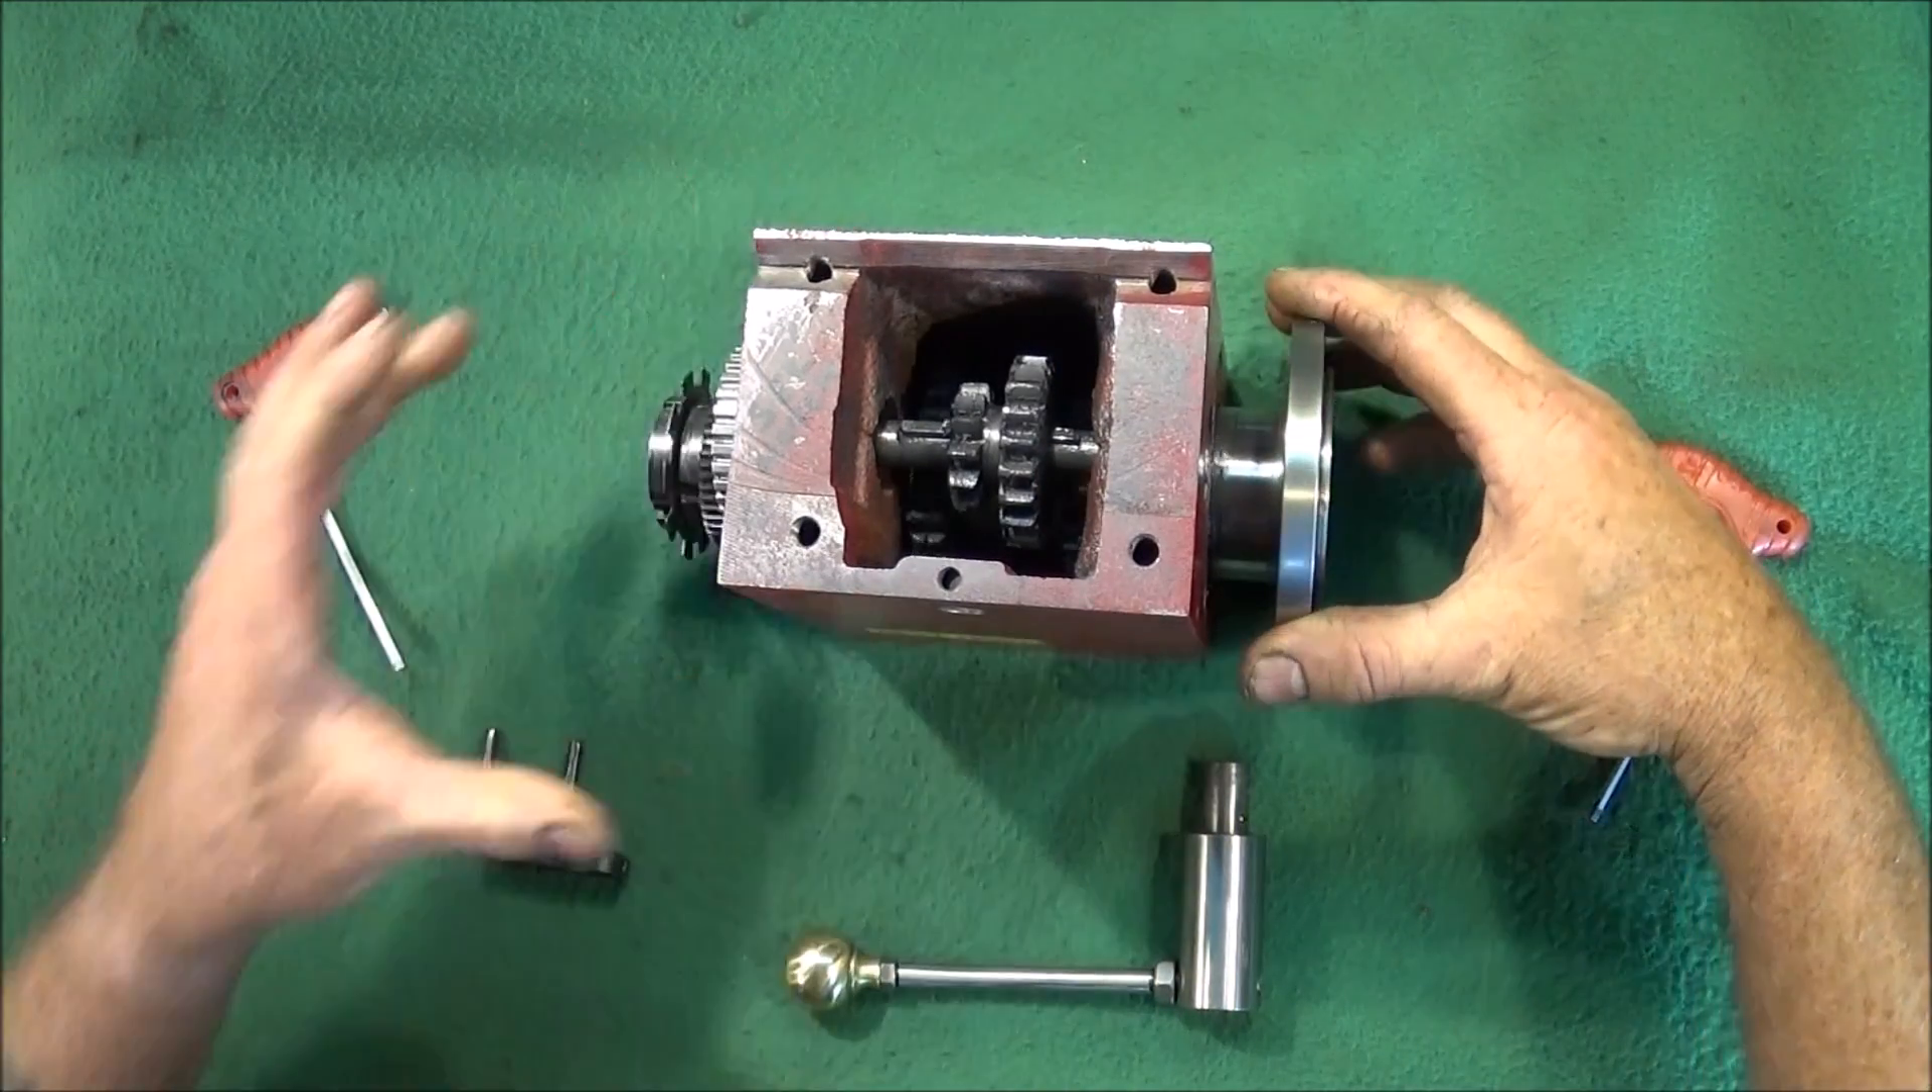So there's the spindle and all the gears back in the headstock.